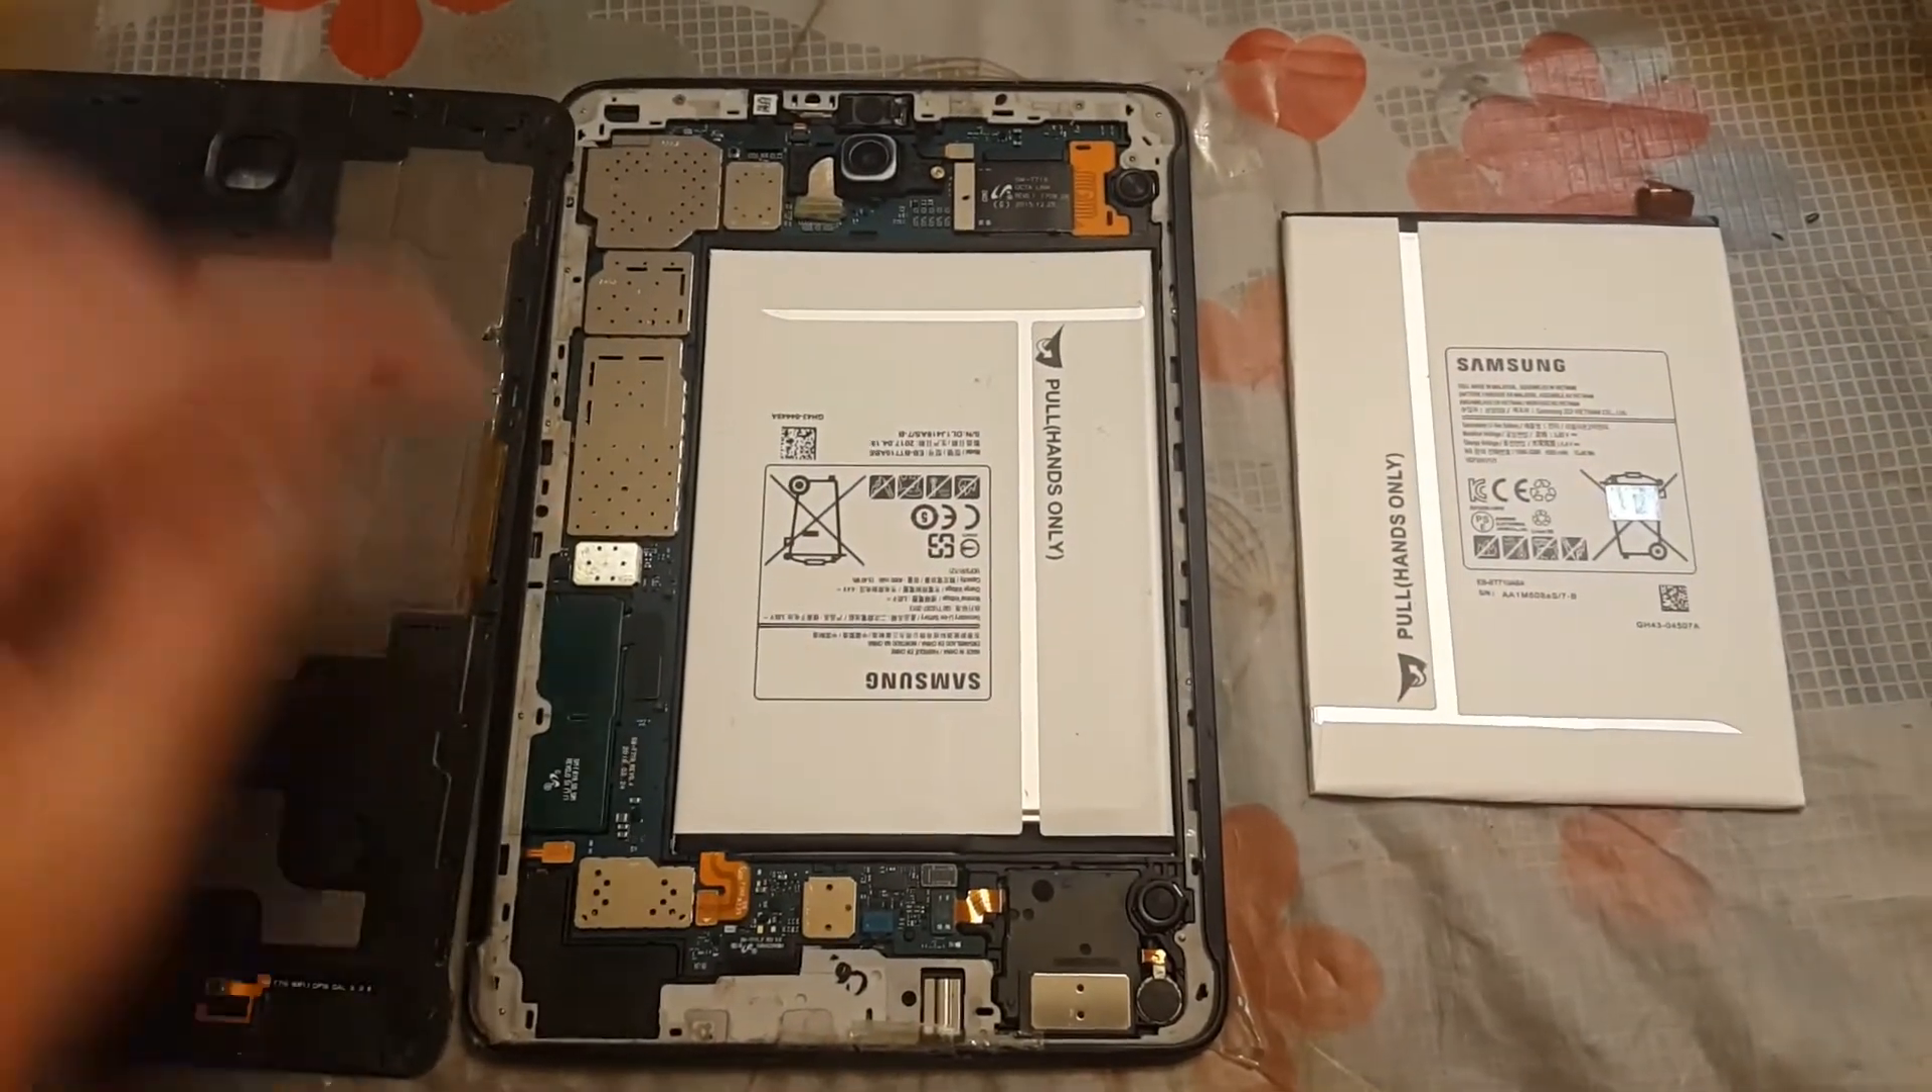So actually I've opened the cover already so this is how you're going to open the cover.